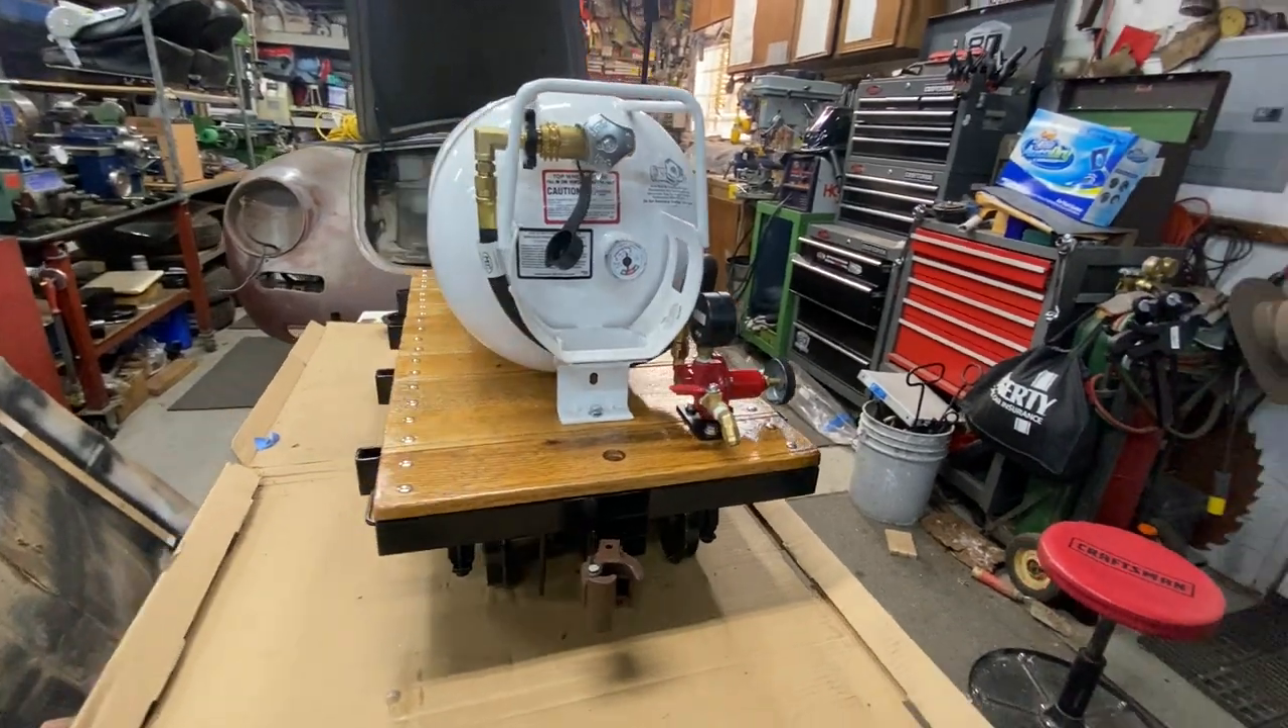I've done up all the gas connections checked everything for tightness and mounted the tank on to show you what it looks like.